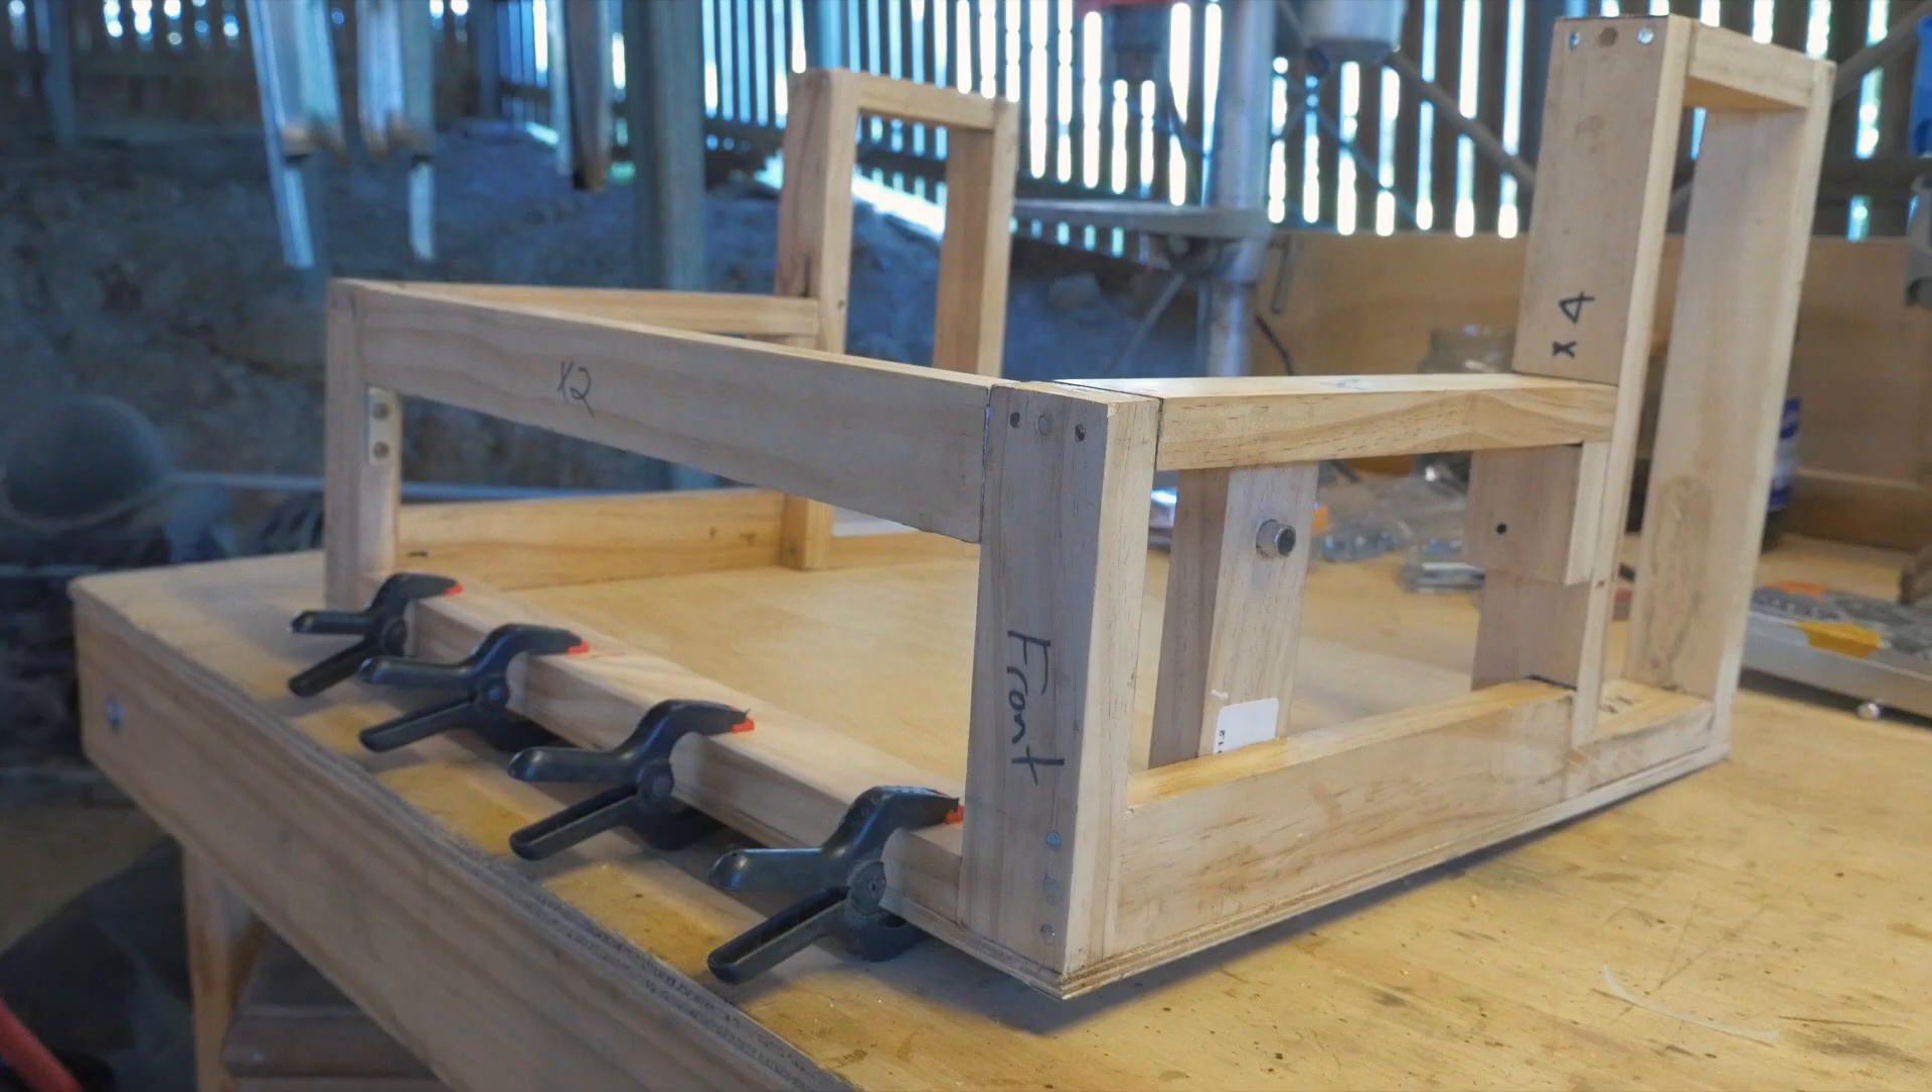We've now finished the first part of framing the apprehension engine at the very front.